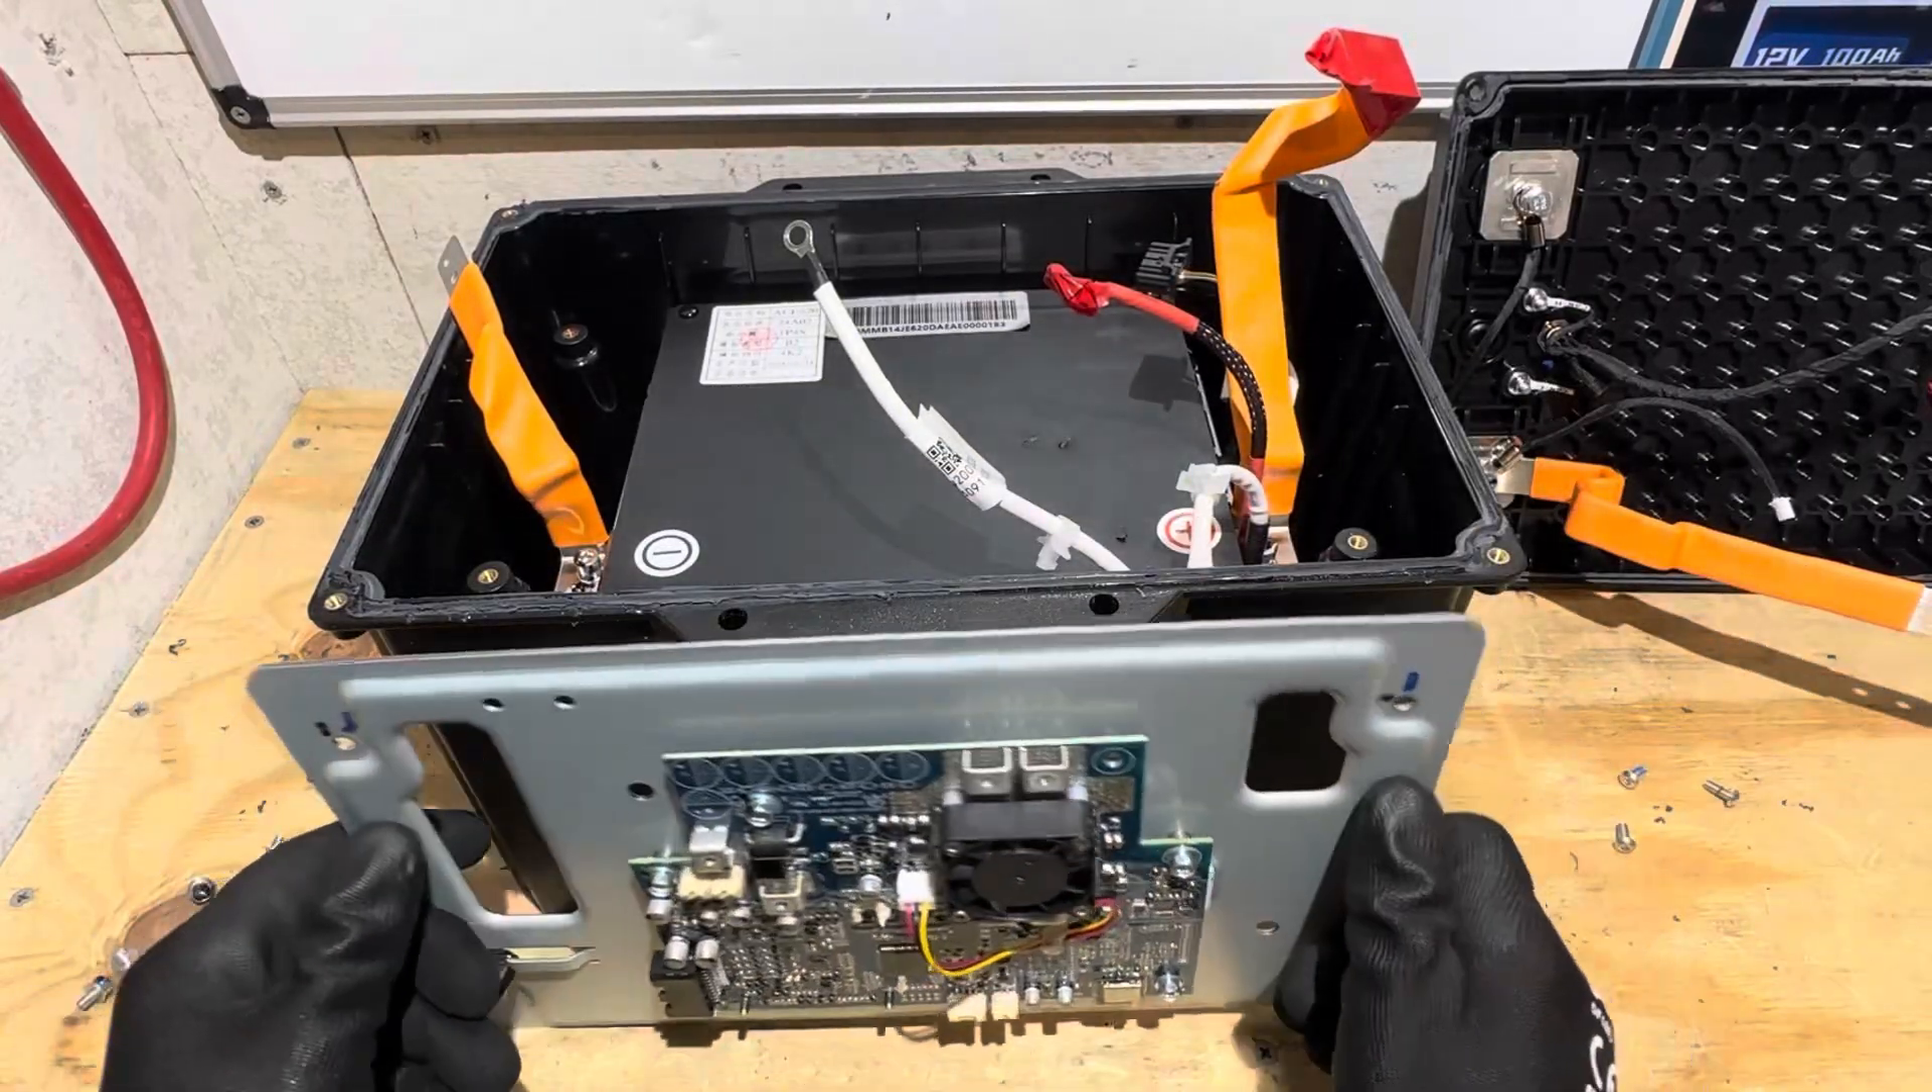So there is where the BMS is mounted on this steel plate.